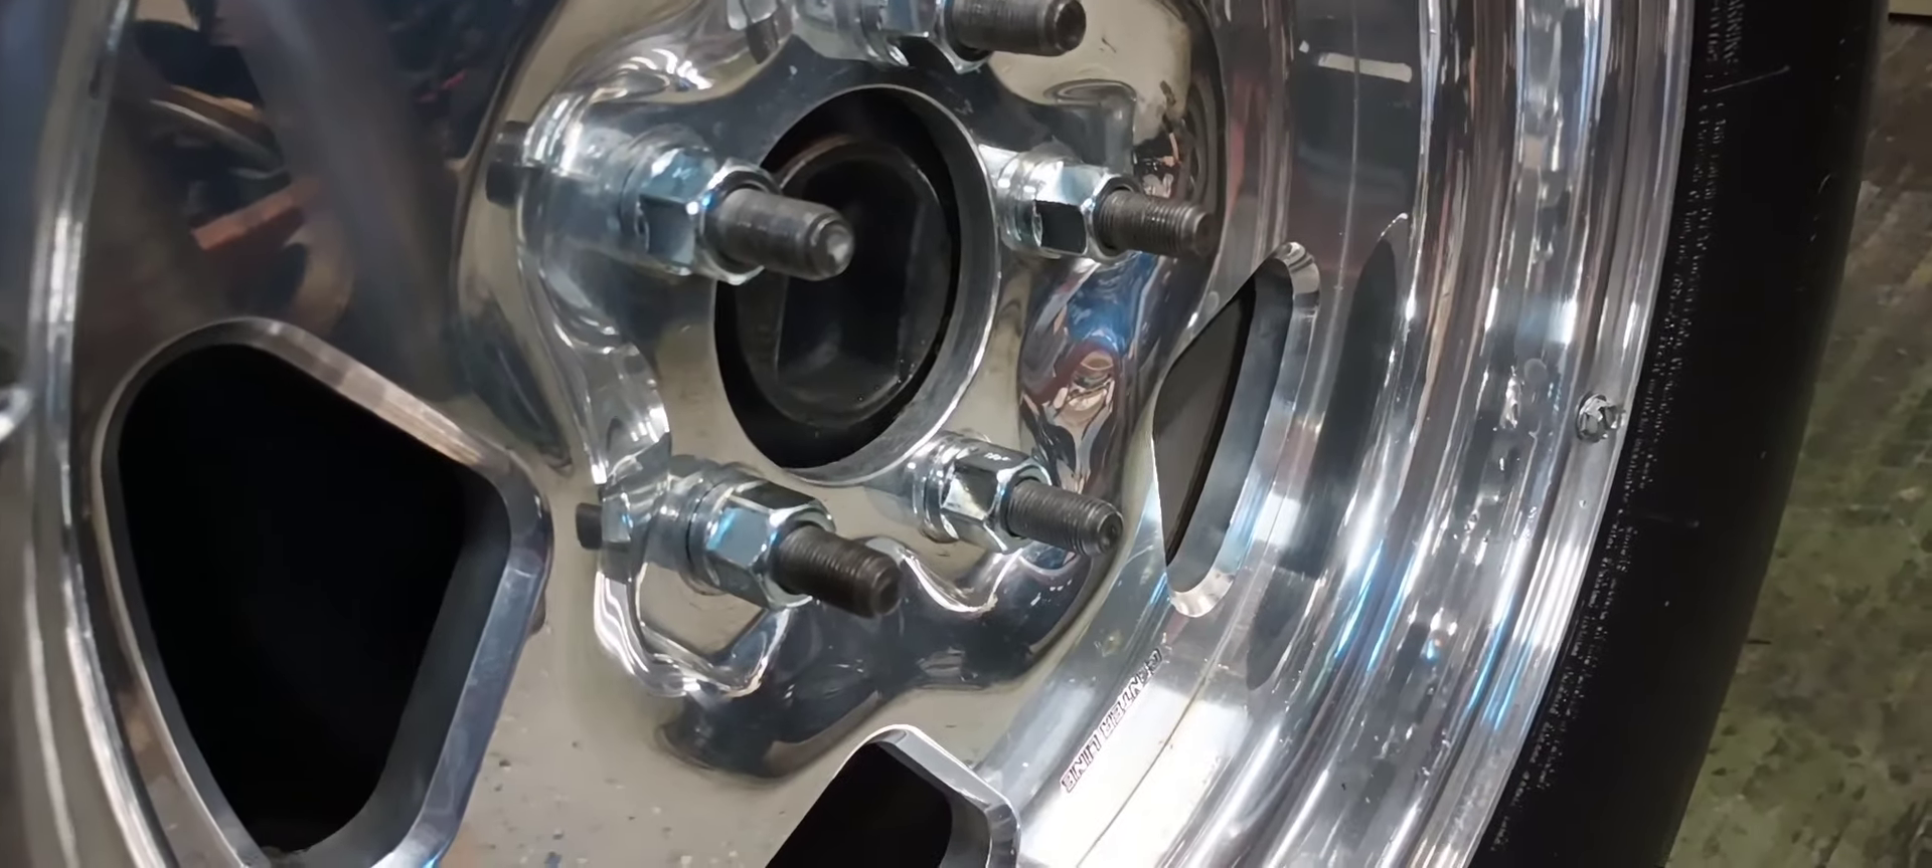As you can see, we have more than plenty of thread engagement now.